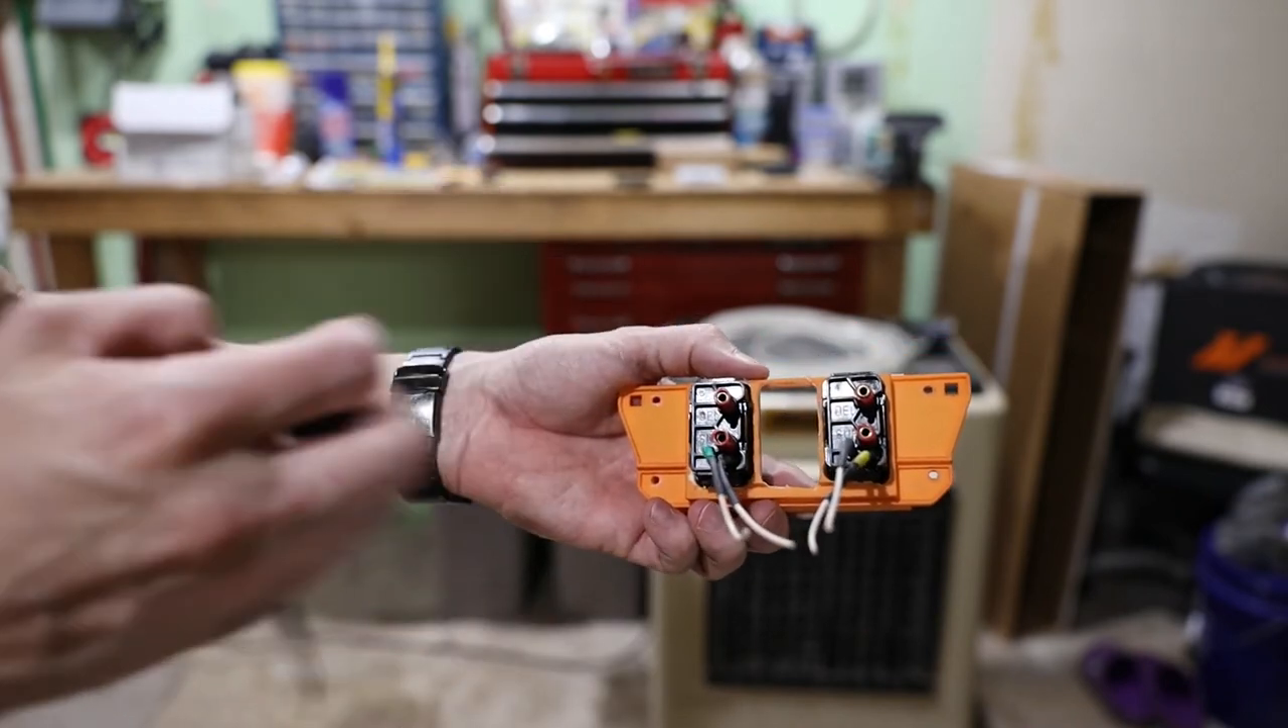So, in order to get these switches to fit in this pocket, which I think was for the normal tall Toyota switches, I had to take a Dremel and I had to Dremel it out in order to get the switches to fit.